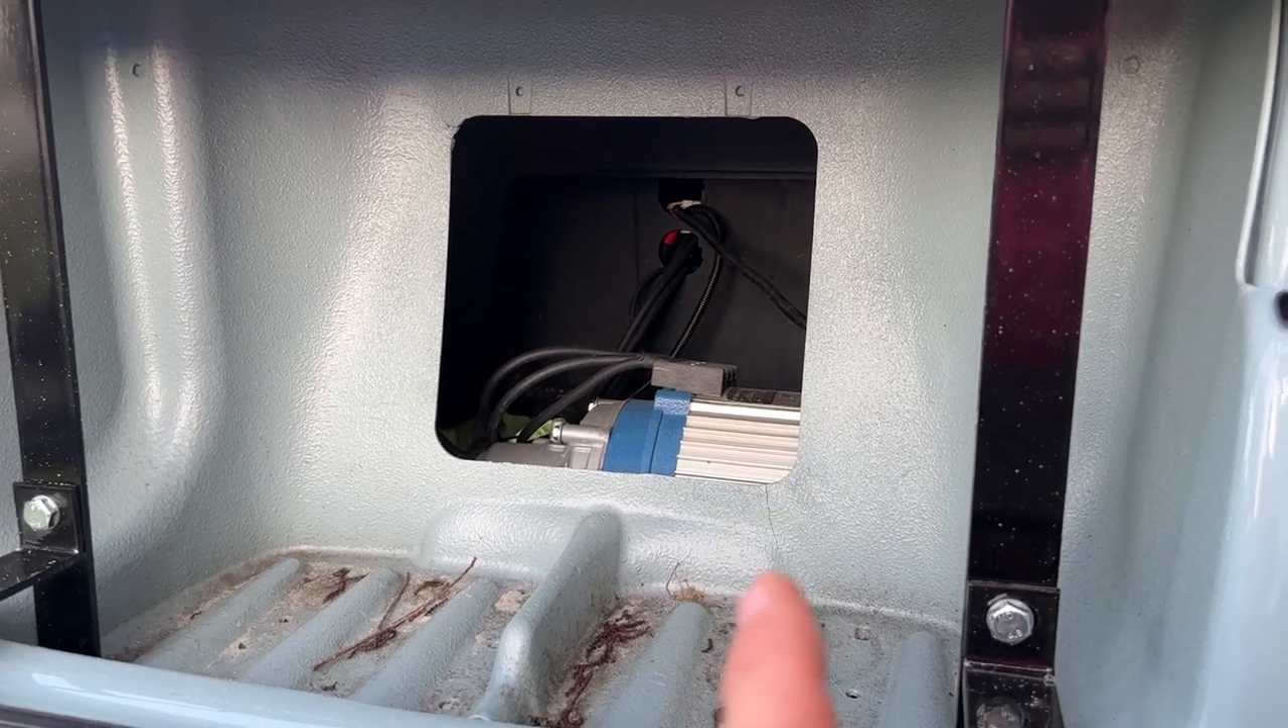I still do not have that cover back there.